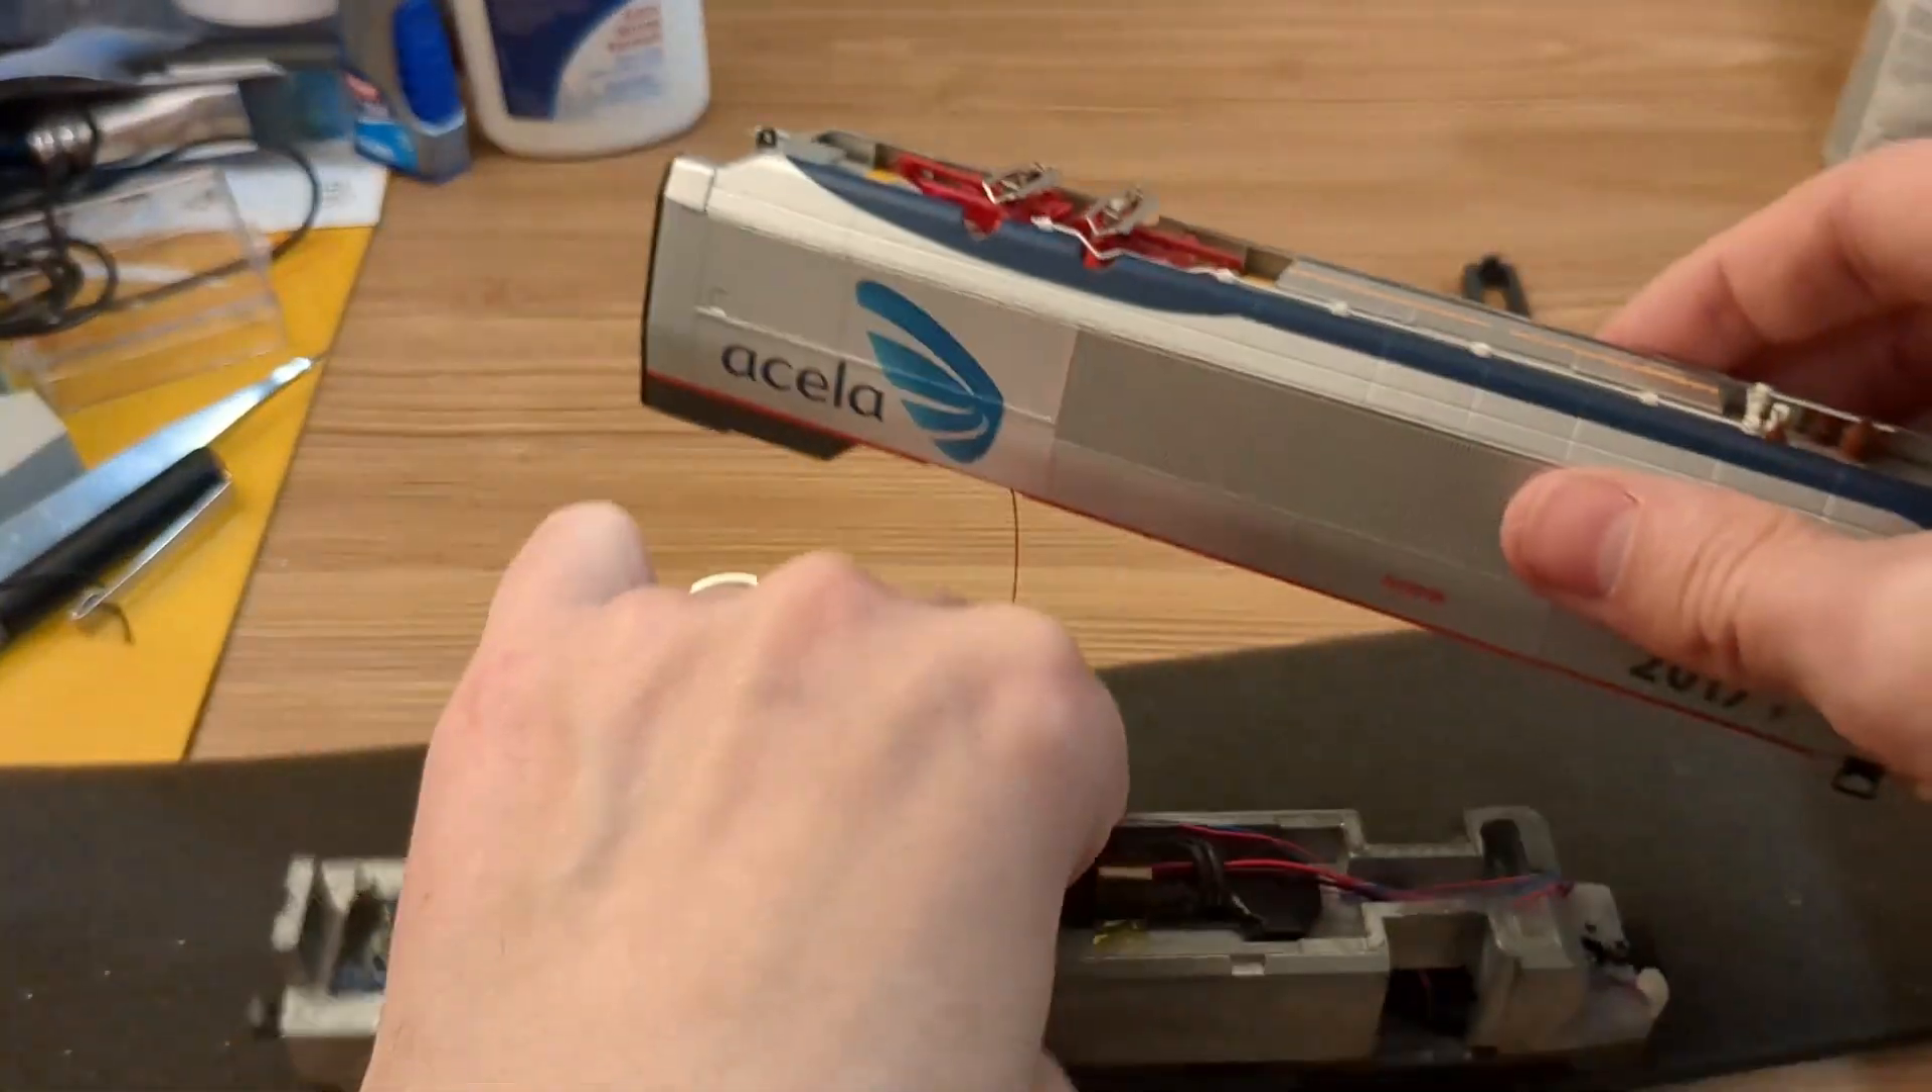With that you have a disassembled Bachmann Acela. At least you have the shell off the chassis.